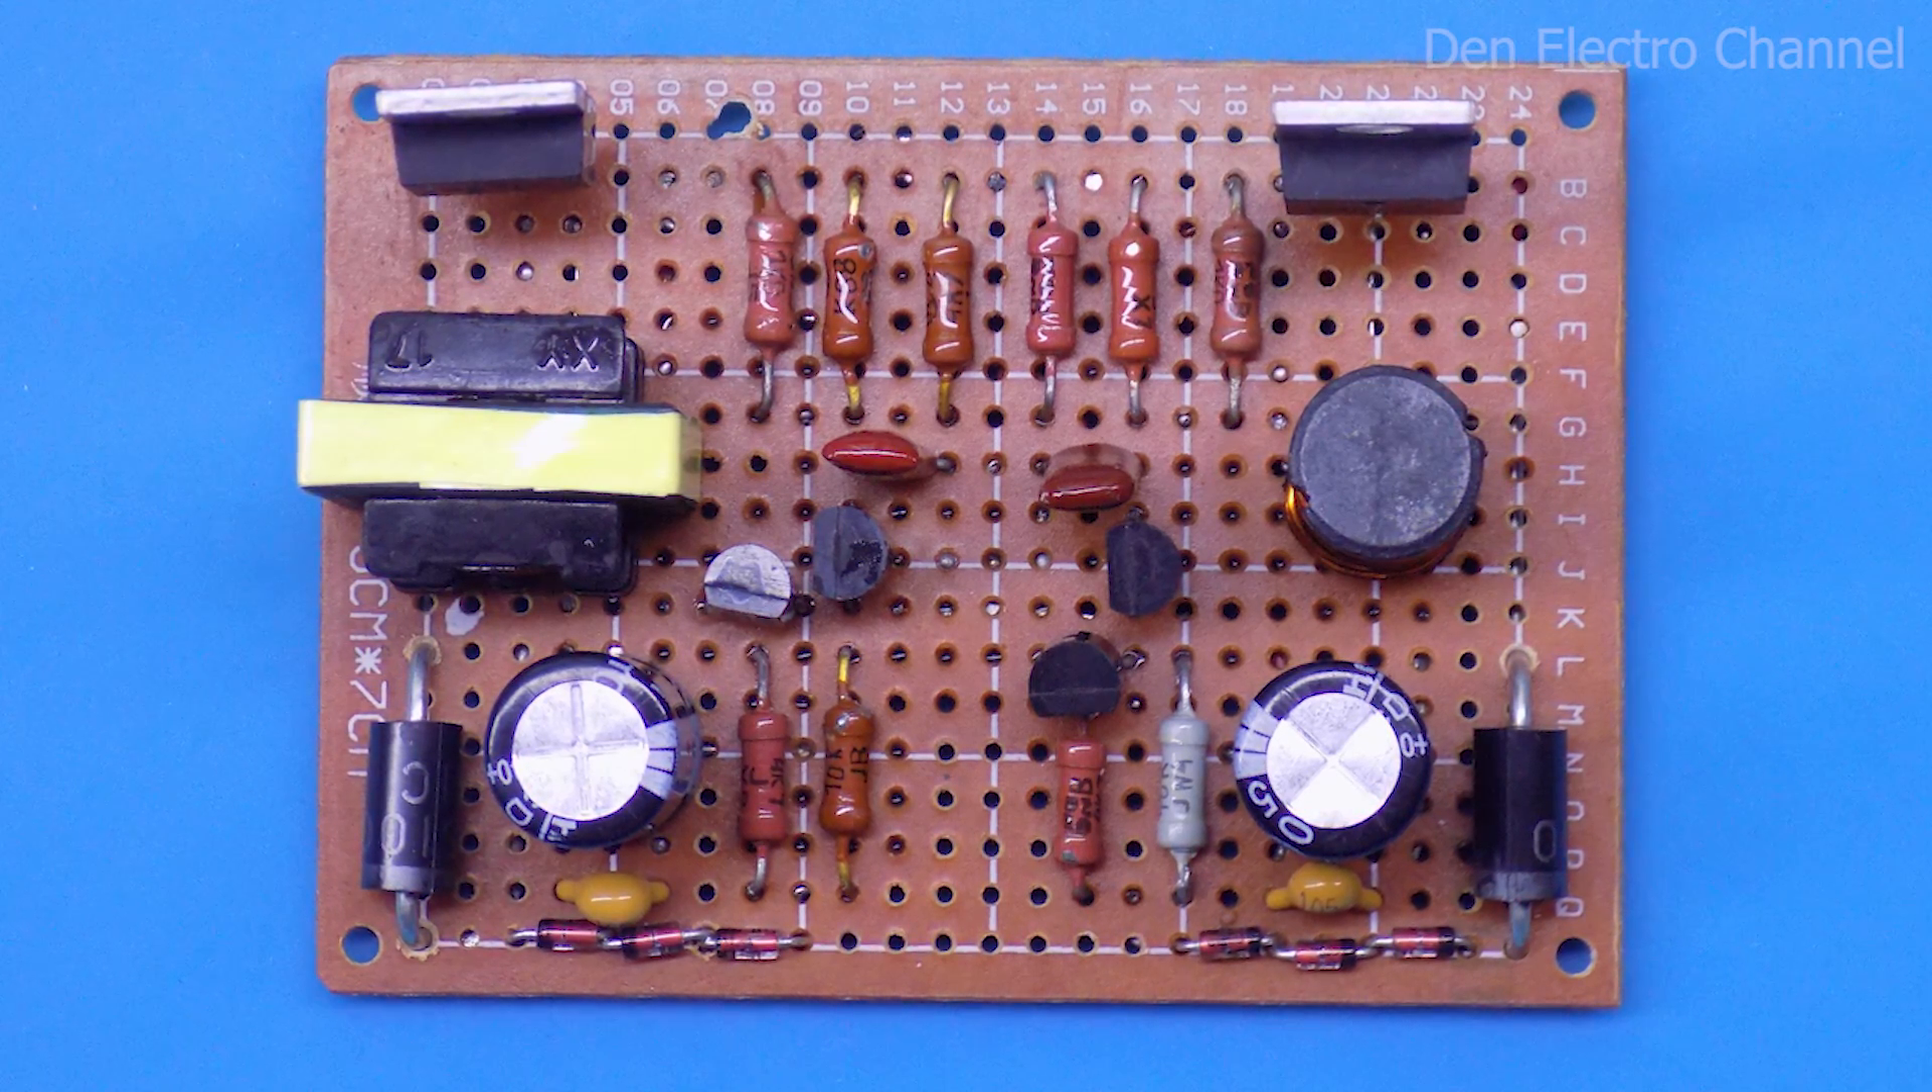I assembled the converter on a DIY board.